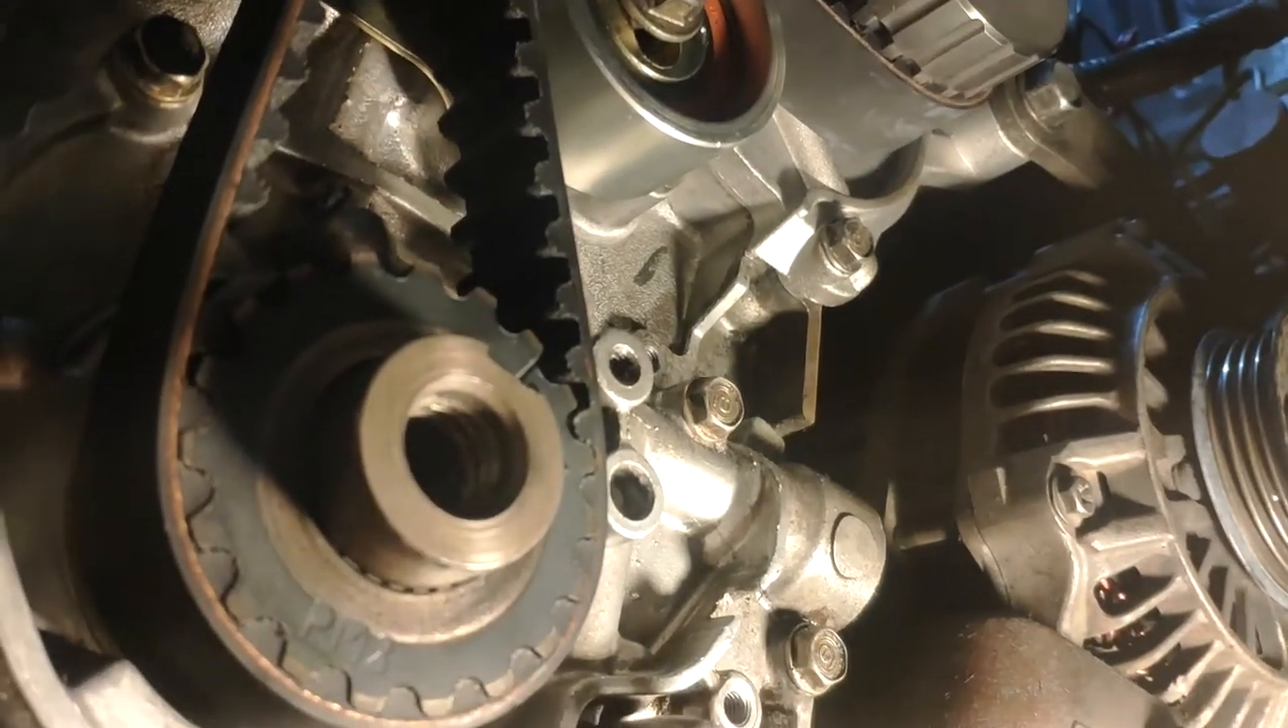Já coloquei a correia dentada aqui.